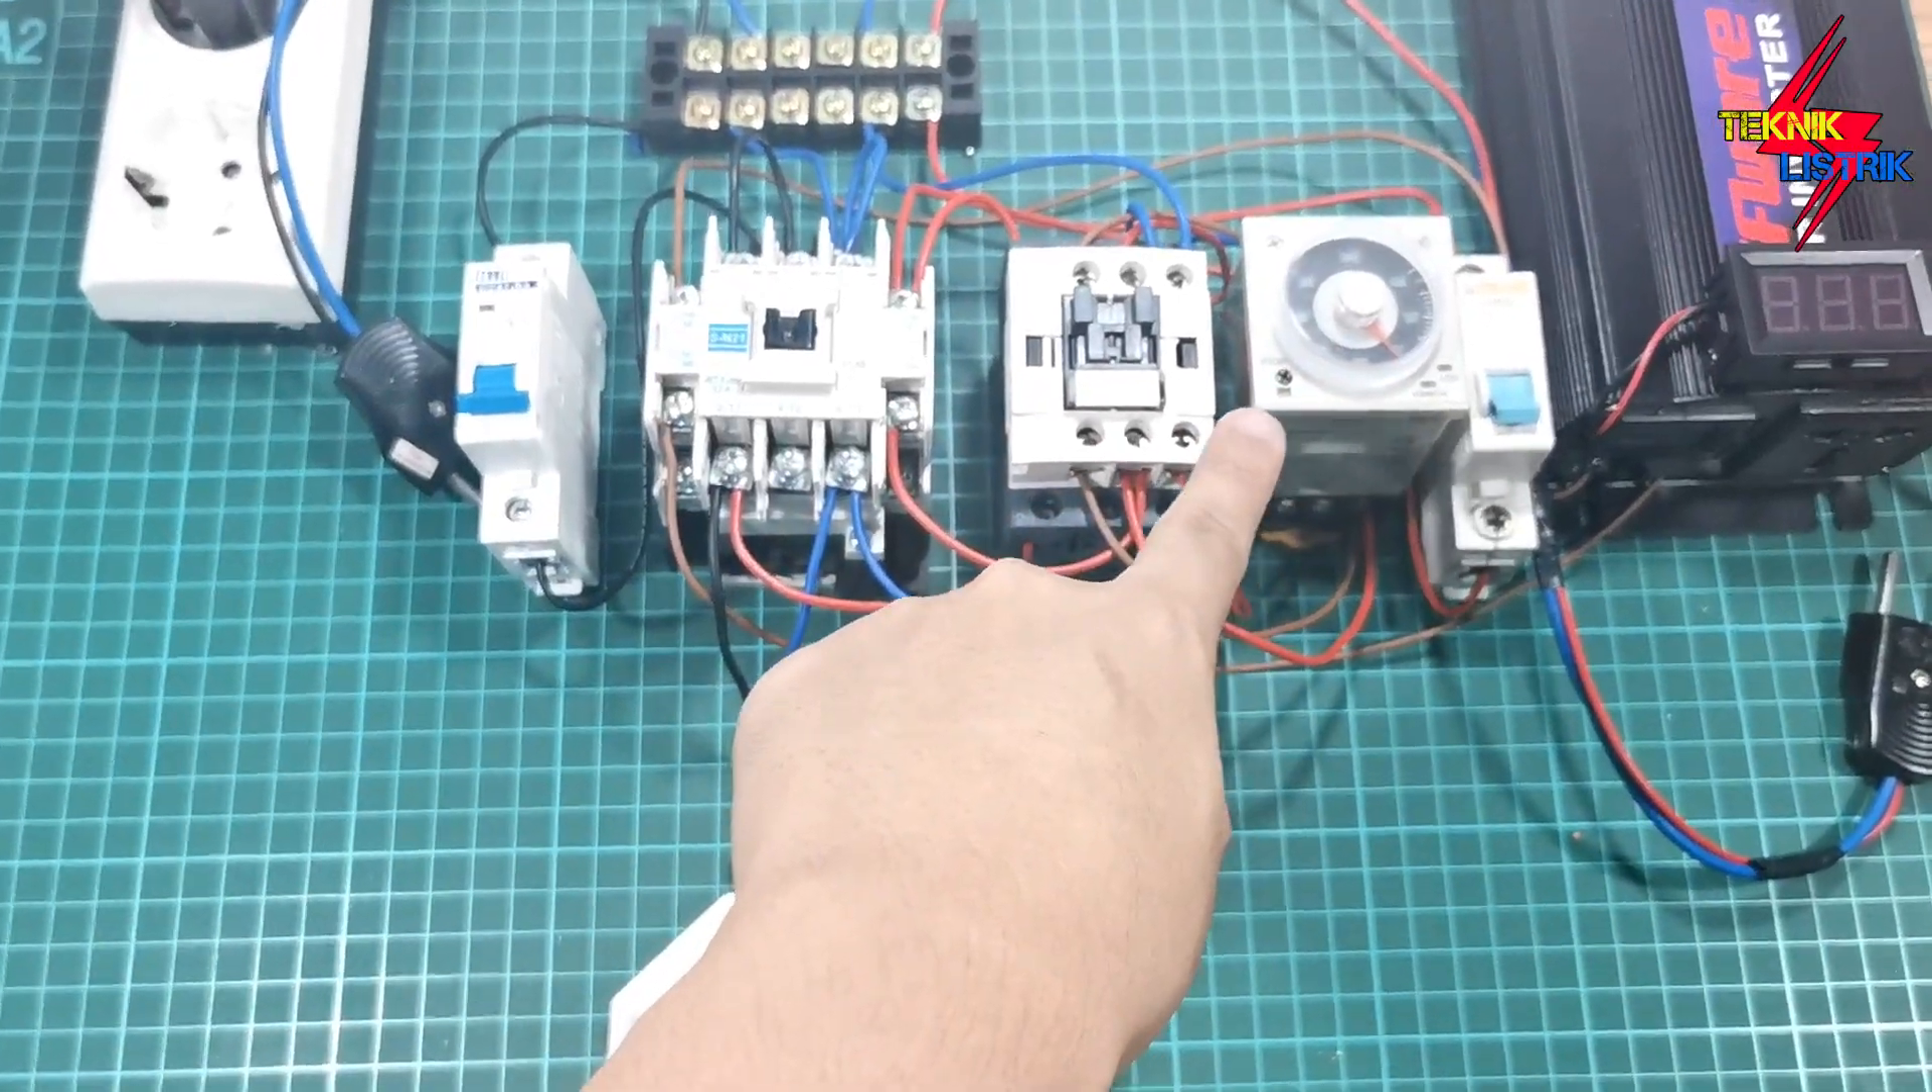Oke teman-teman relay timernya sudah saya pasang ya.